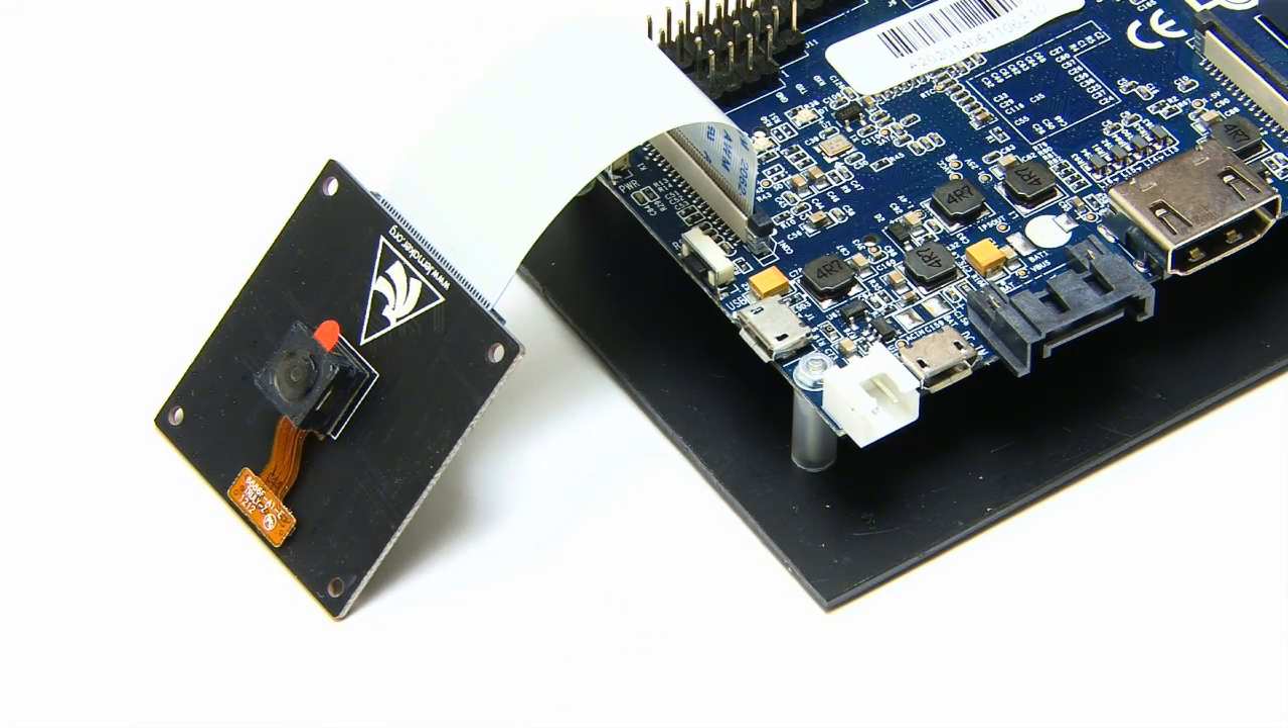So we now have our camera nicely attached to our Banana Pi.